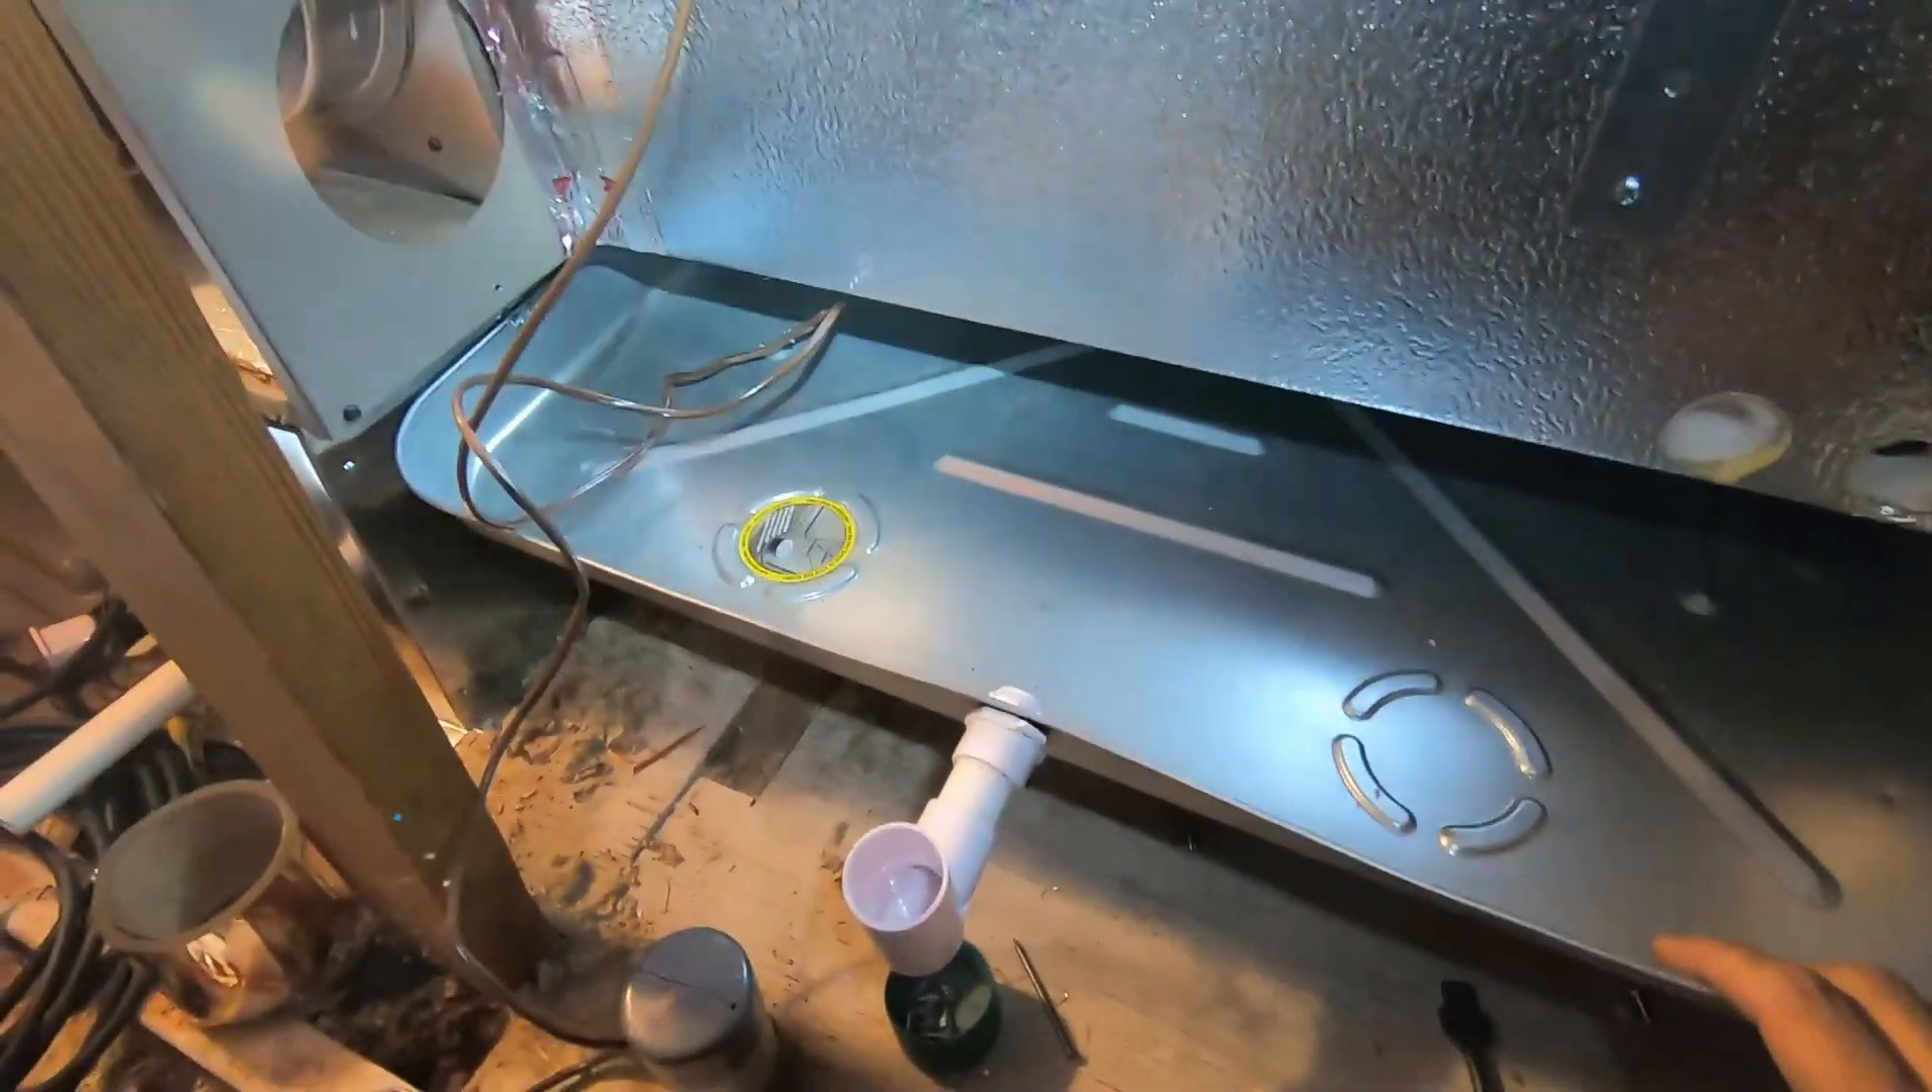I just put the drain pan on.